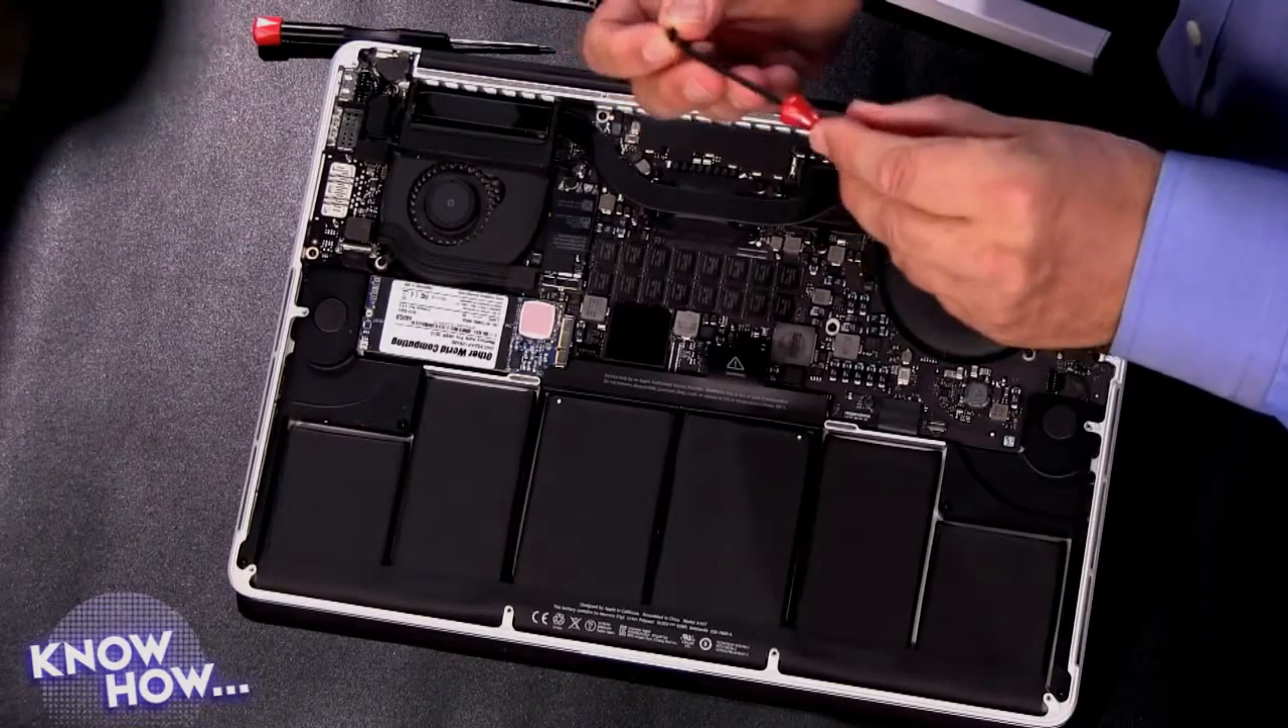Now we've actually put in the new hard drive.